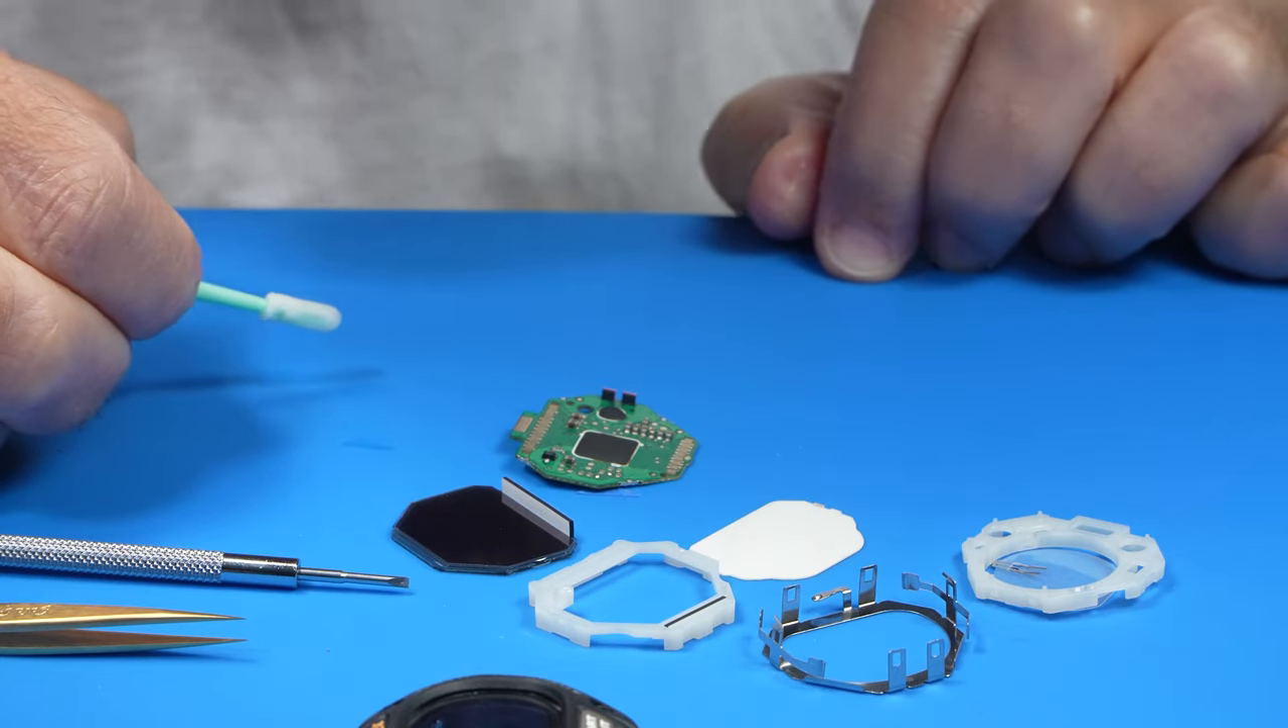All right, so now we are down to the circuit board.